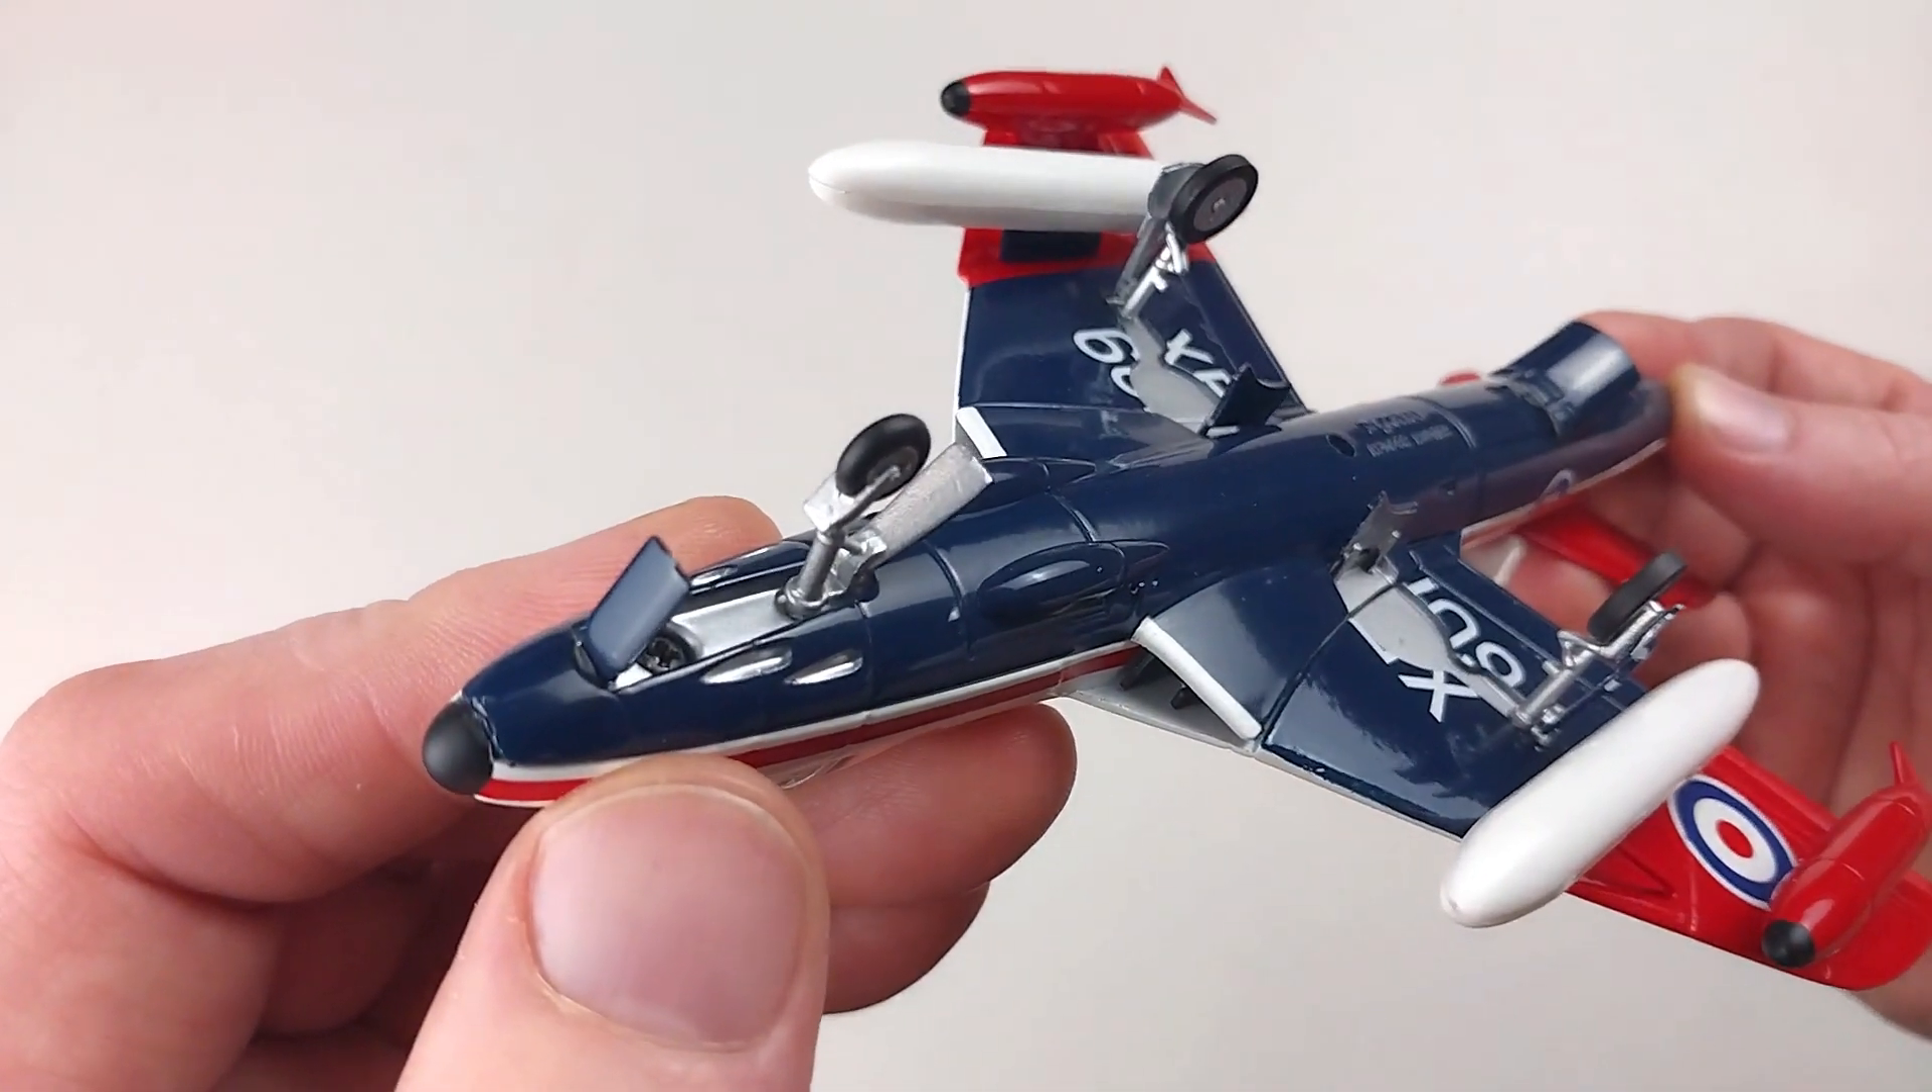Here we have the Hawker Hunter all set up for gear down. Very straightforward. I did put that nose wheel in and then the gear bay door at the front.